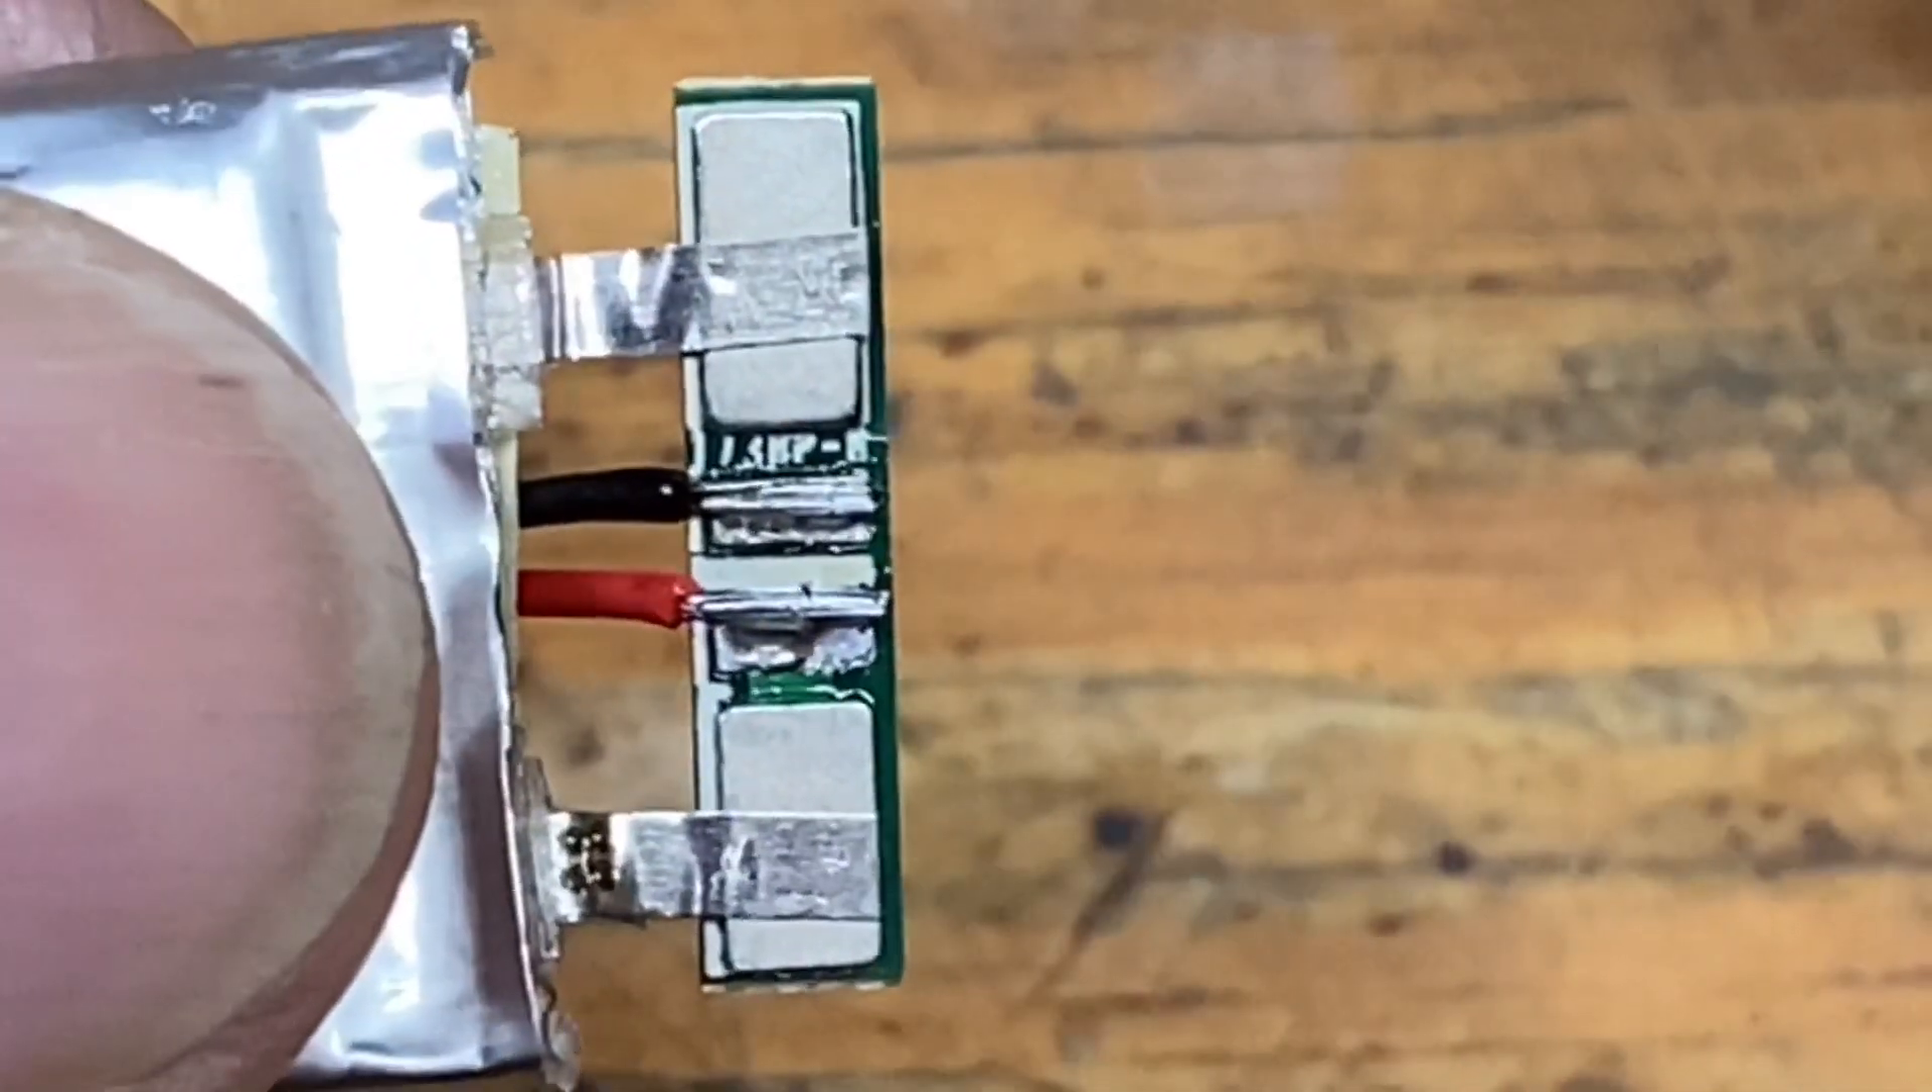So we now have a uh a solder connection on the hot and ground.